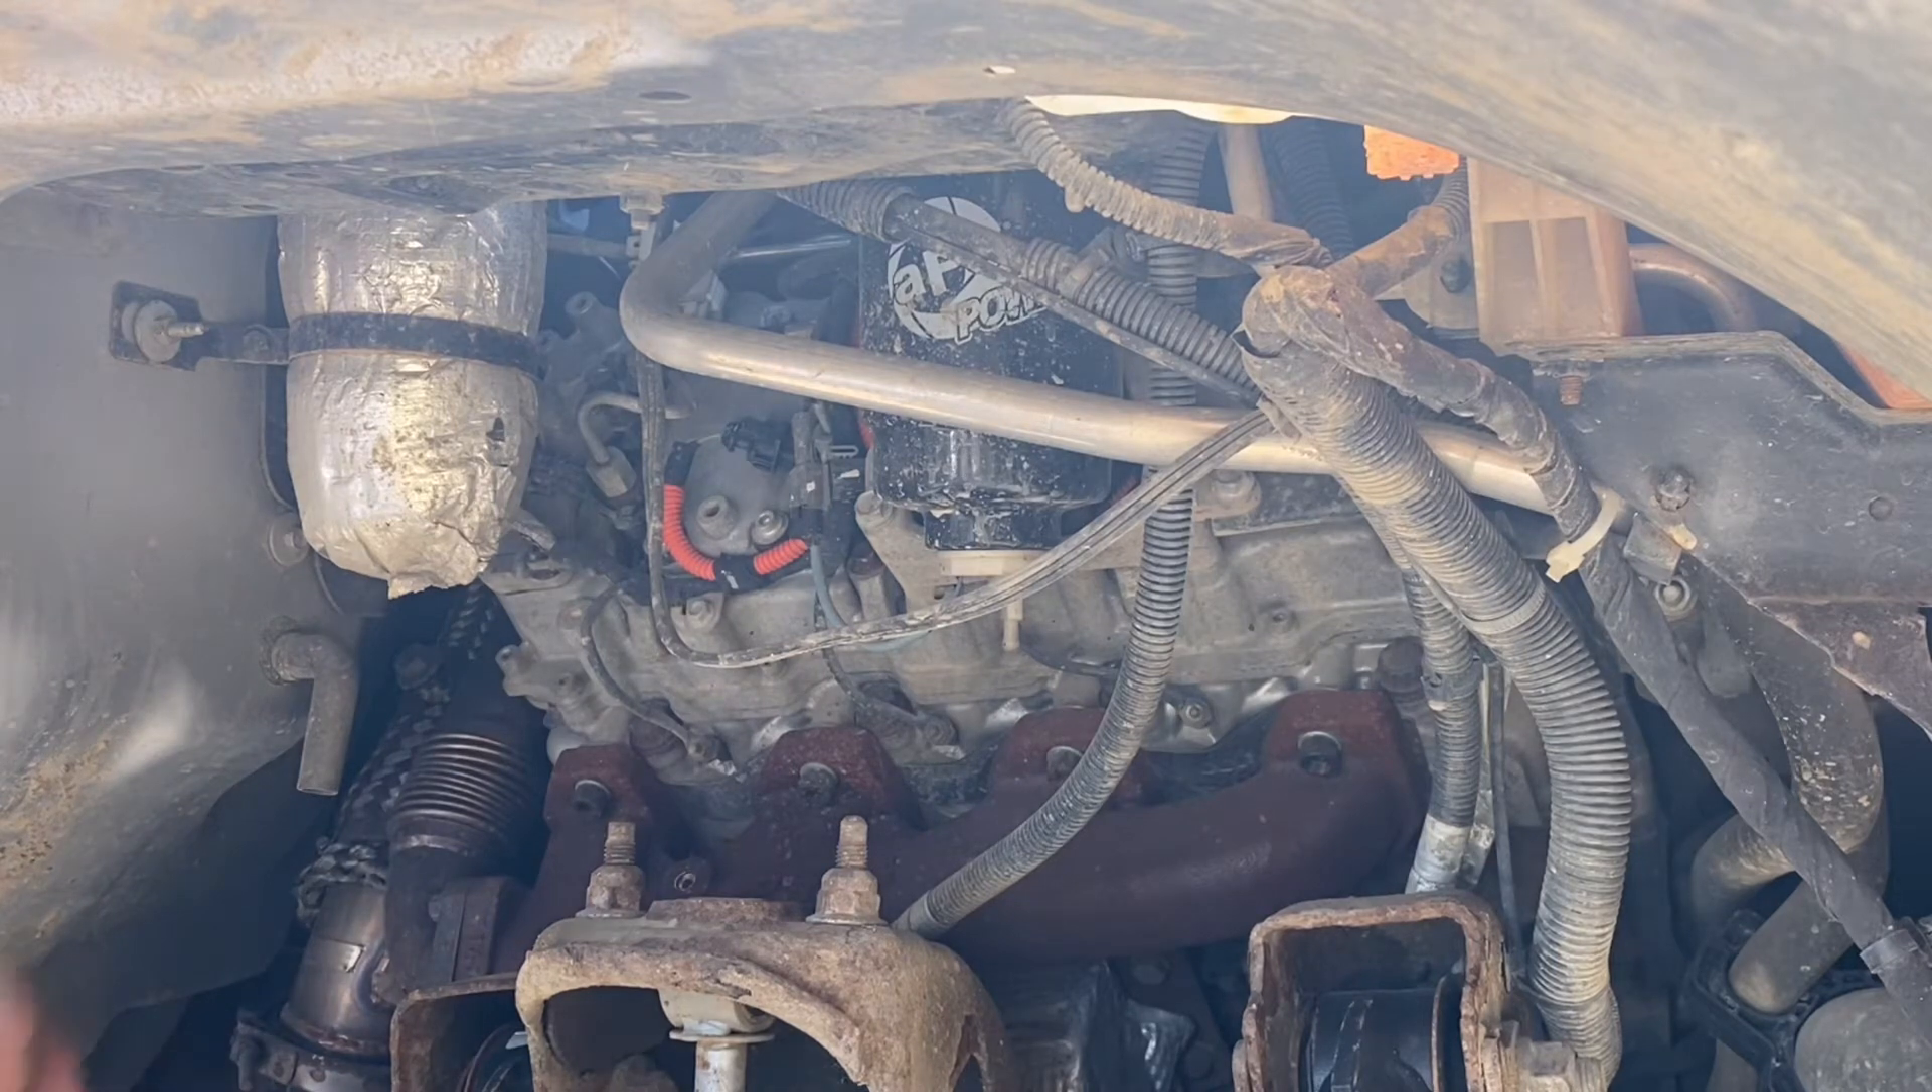As you can see i already removed the front fender liner.